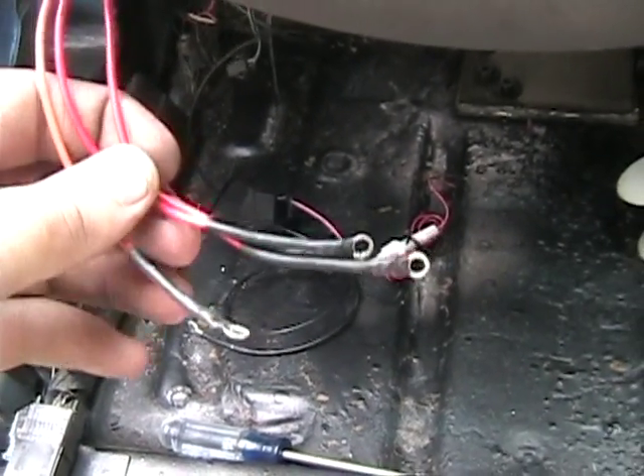As you guys can see I got the gauge wires terminated and soldered and shrink wrapped.